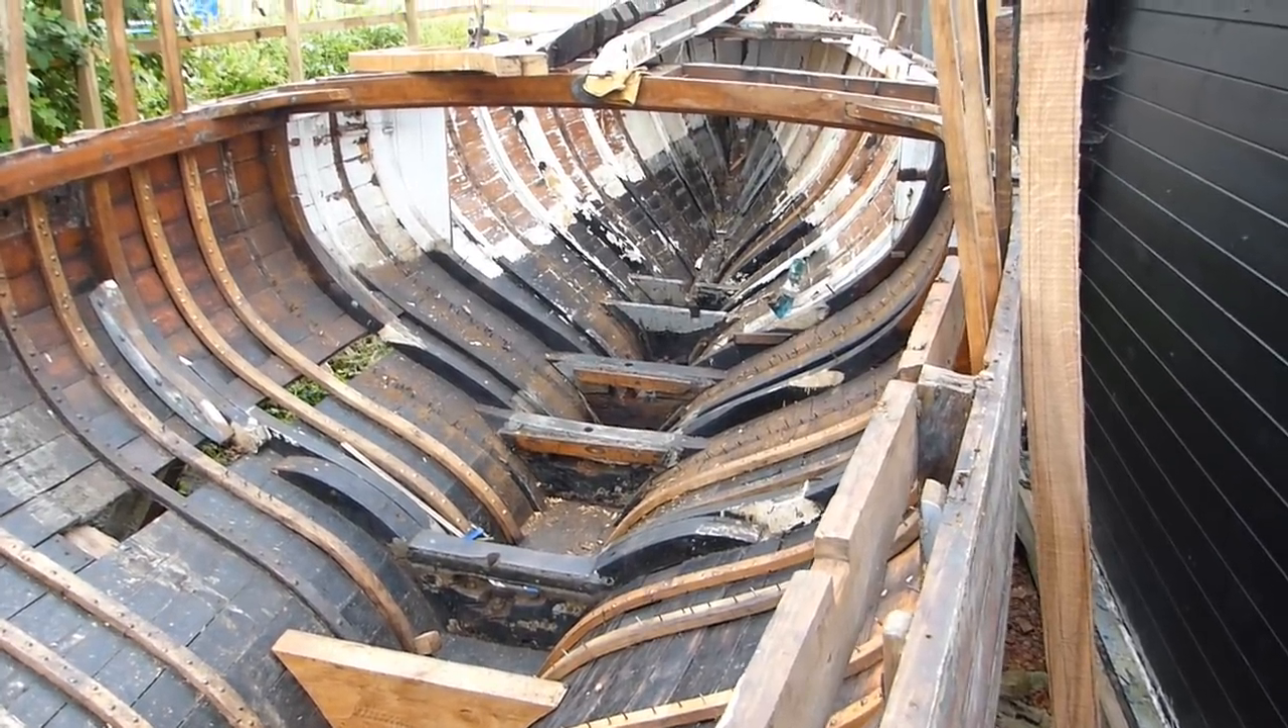And one of the first and most obvious things we've managed to do is get a pile of steamed ribs into the boat and you see me do most of that.